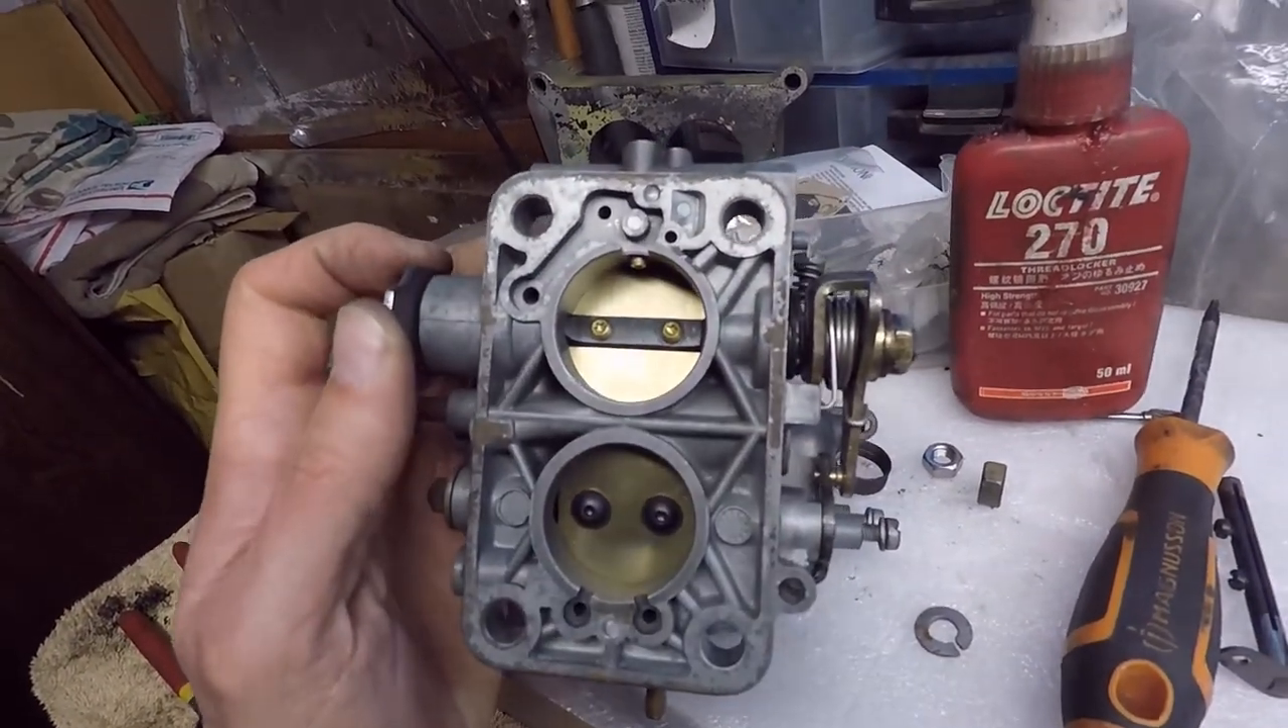Okay, so now the basic install for the throttle plates is here.